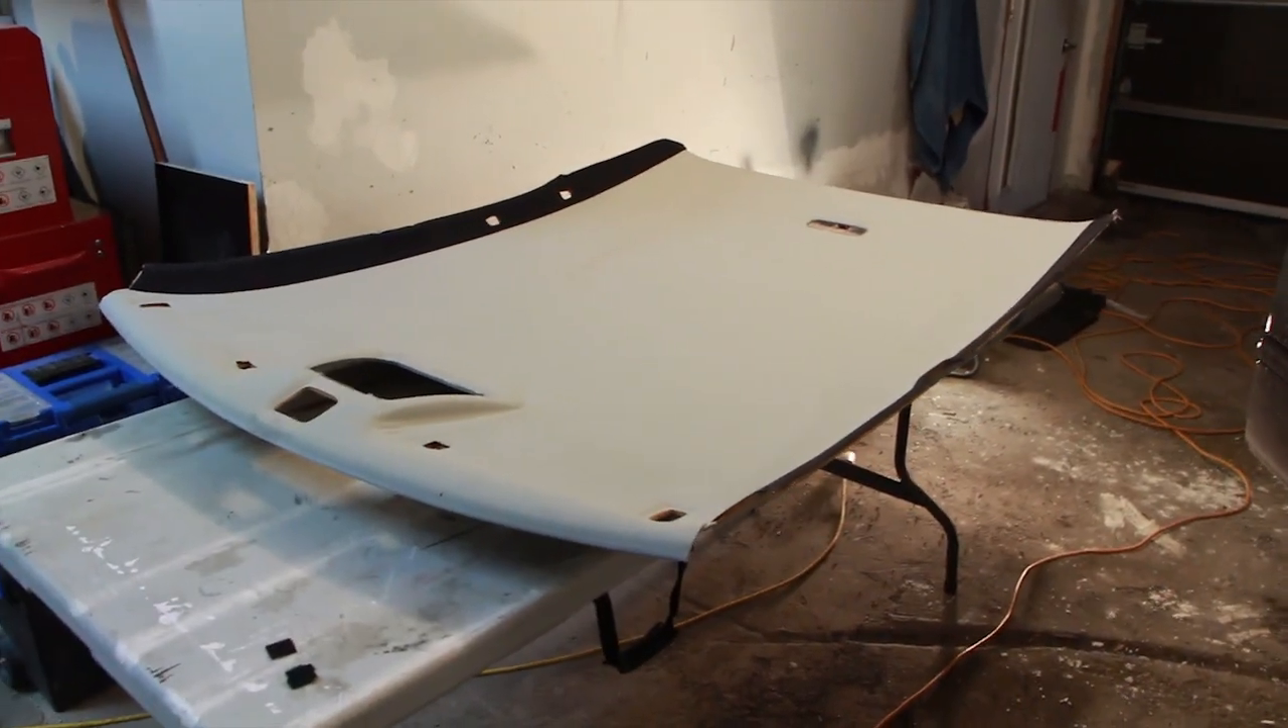So here we have the headliner board finally removed from the car.